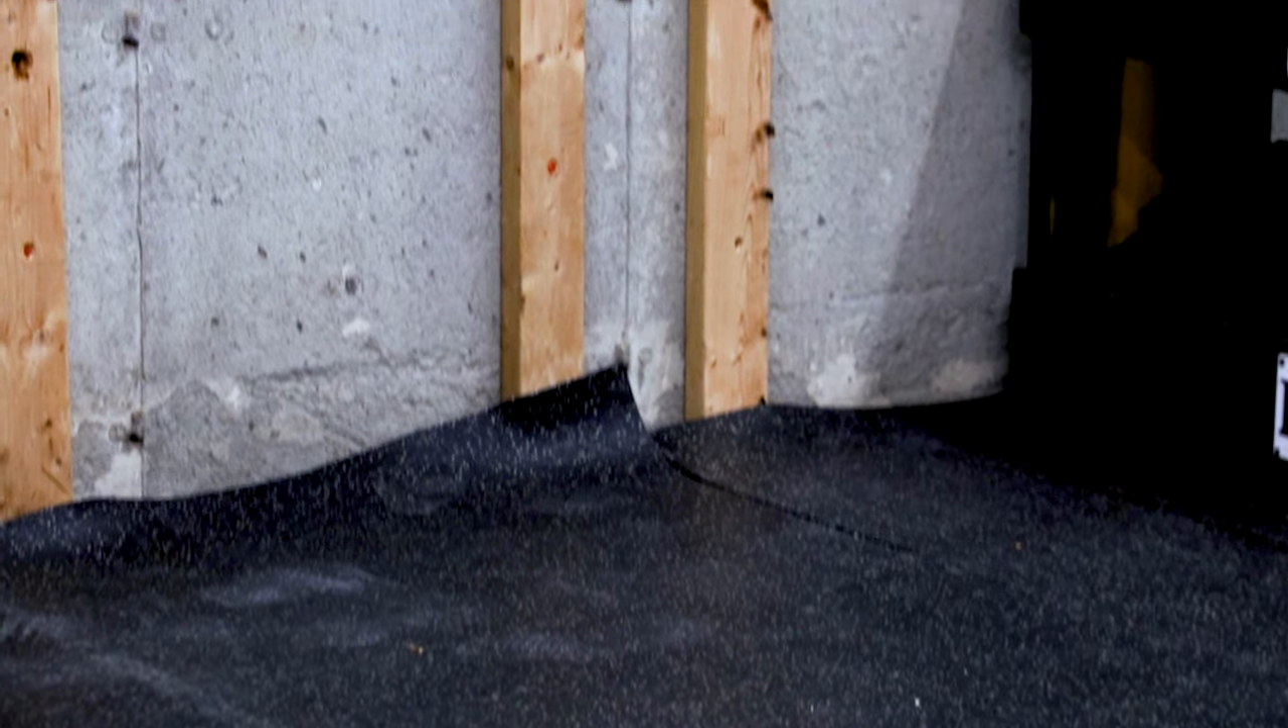These rolls don't all sit flush against the wall i'm okay with that because the dumbbell rack covers it up.